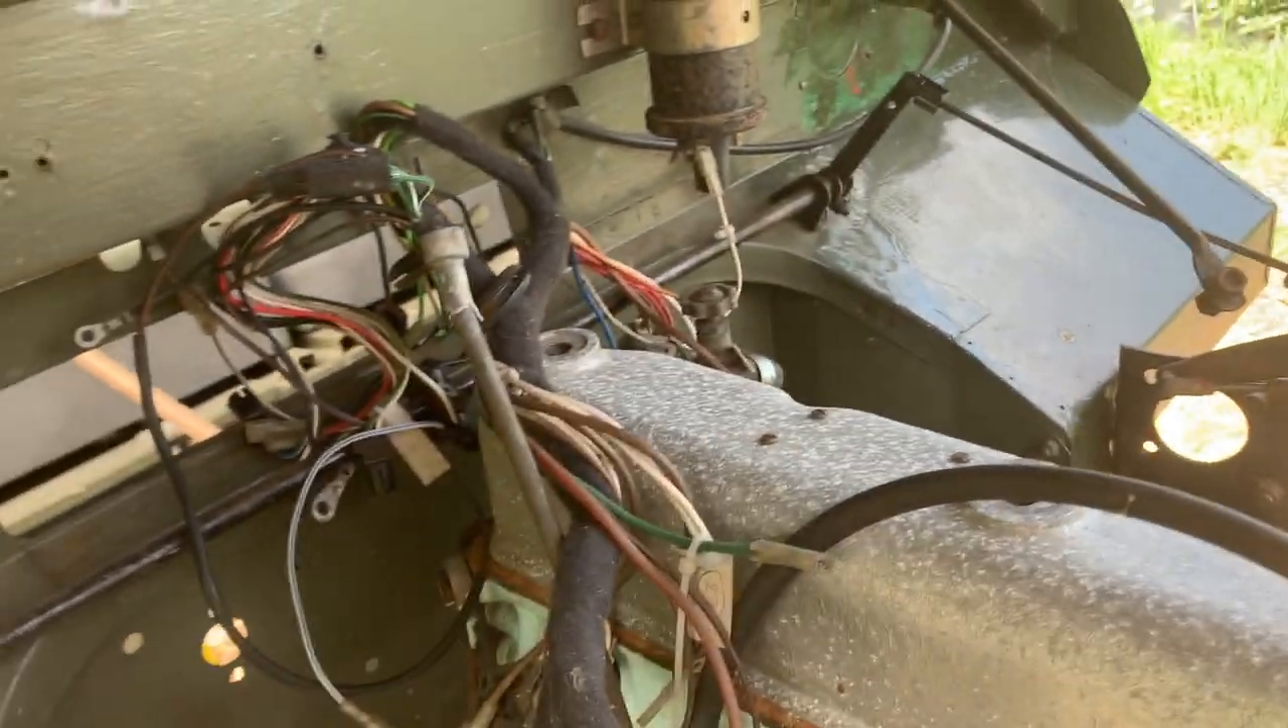I'll be able to get into everything here. The only thing left still to take off from this side is this accelerator linkage here.